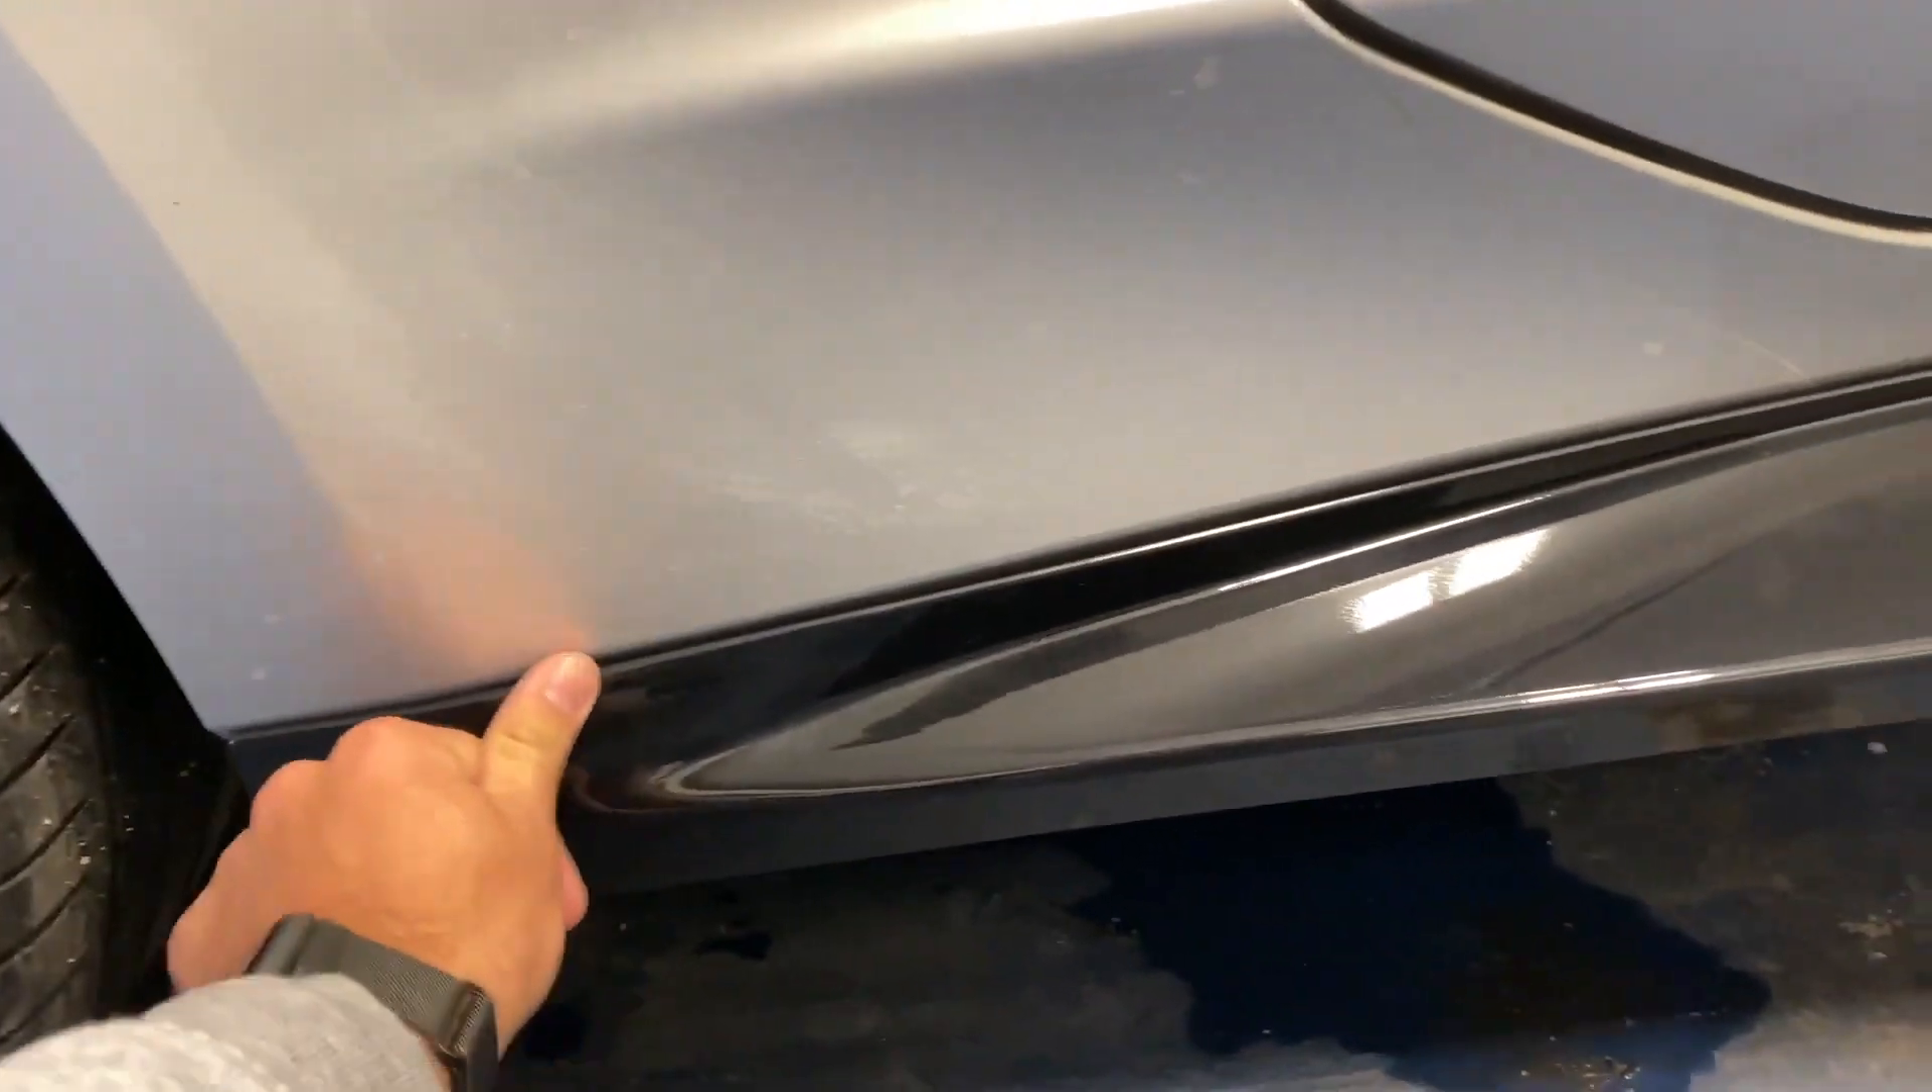Here we got the side skirt on this side officially installed looking nice nice and flush with the vehicle.